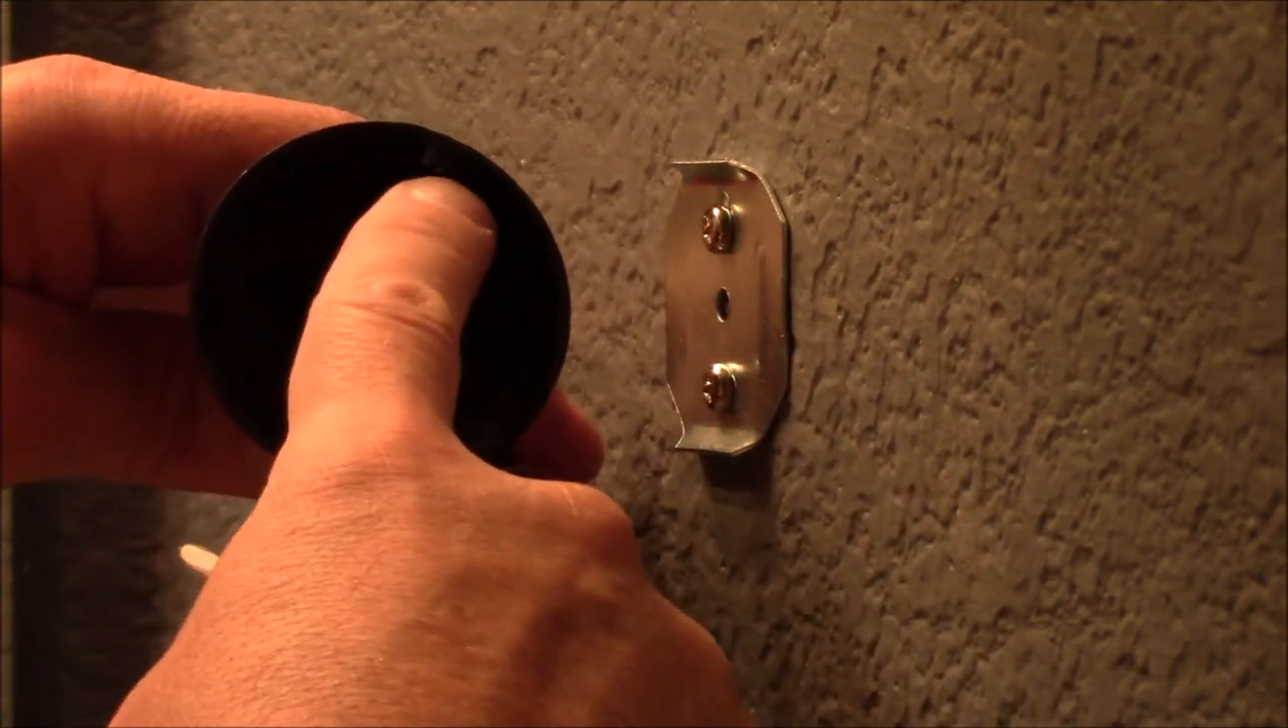So, we've got the mounting plate up, no problem at all.